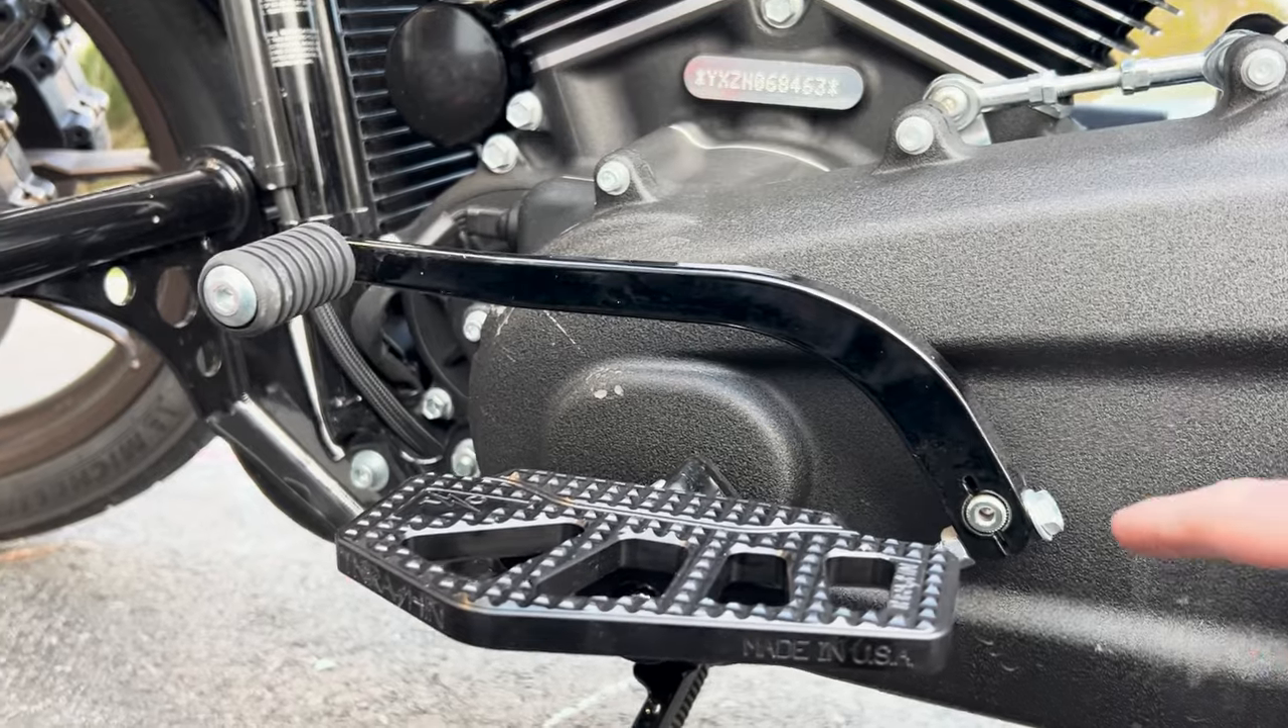Got the floorboard on.